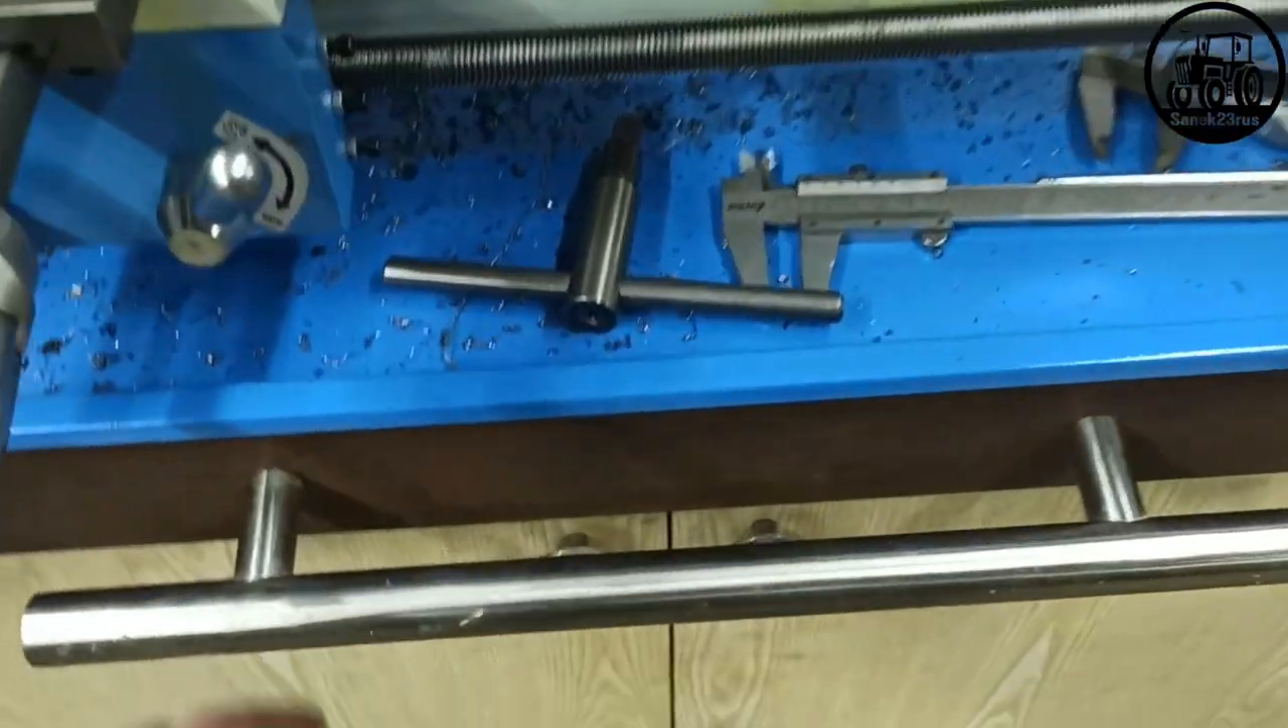Прикрутил здесь ручку двери нашел она здесь с резьбой.